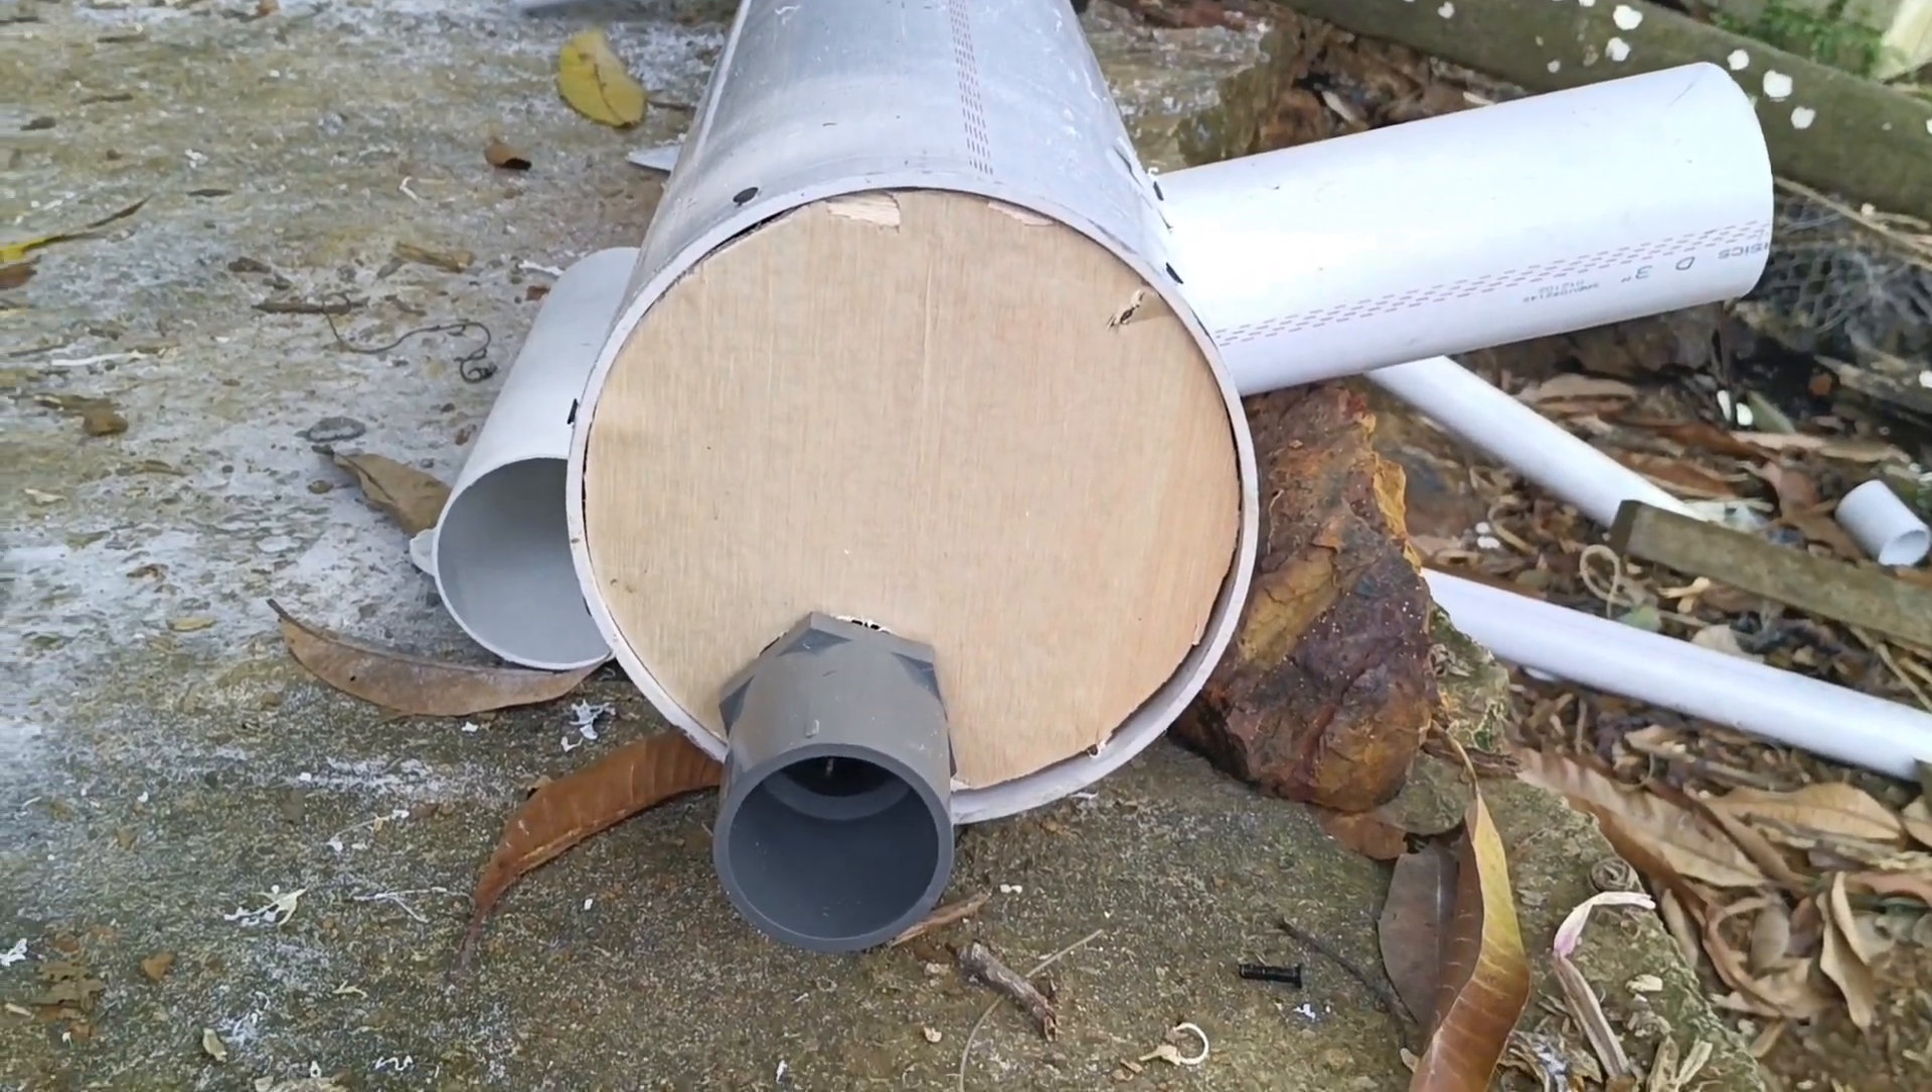Ini di dalam pipa ini sudah dimasukkan triplexnya dan dipasang soketnya.